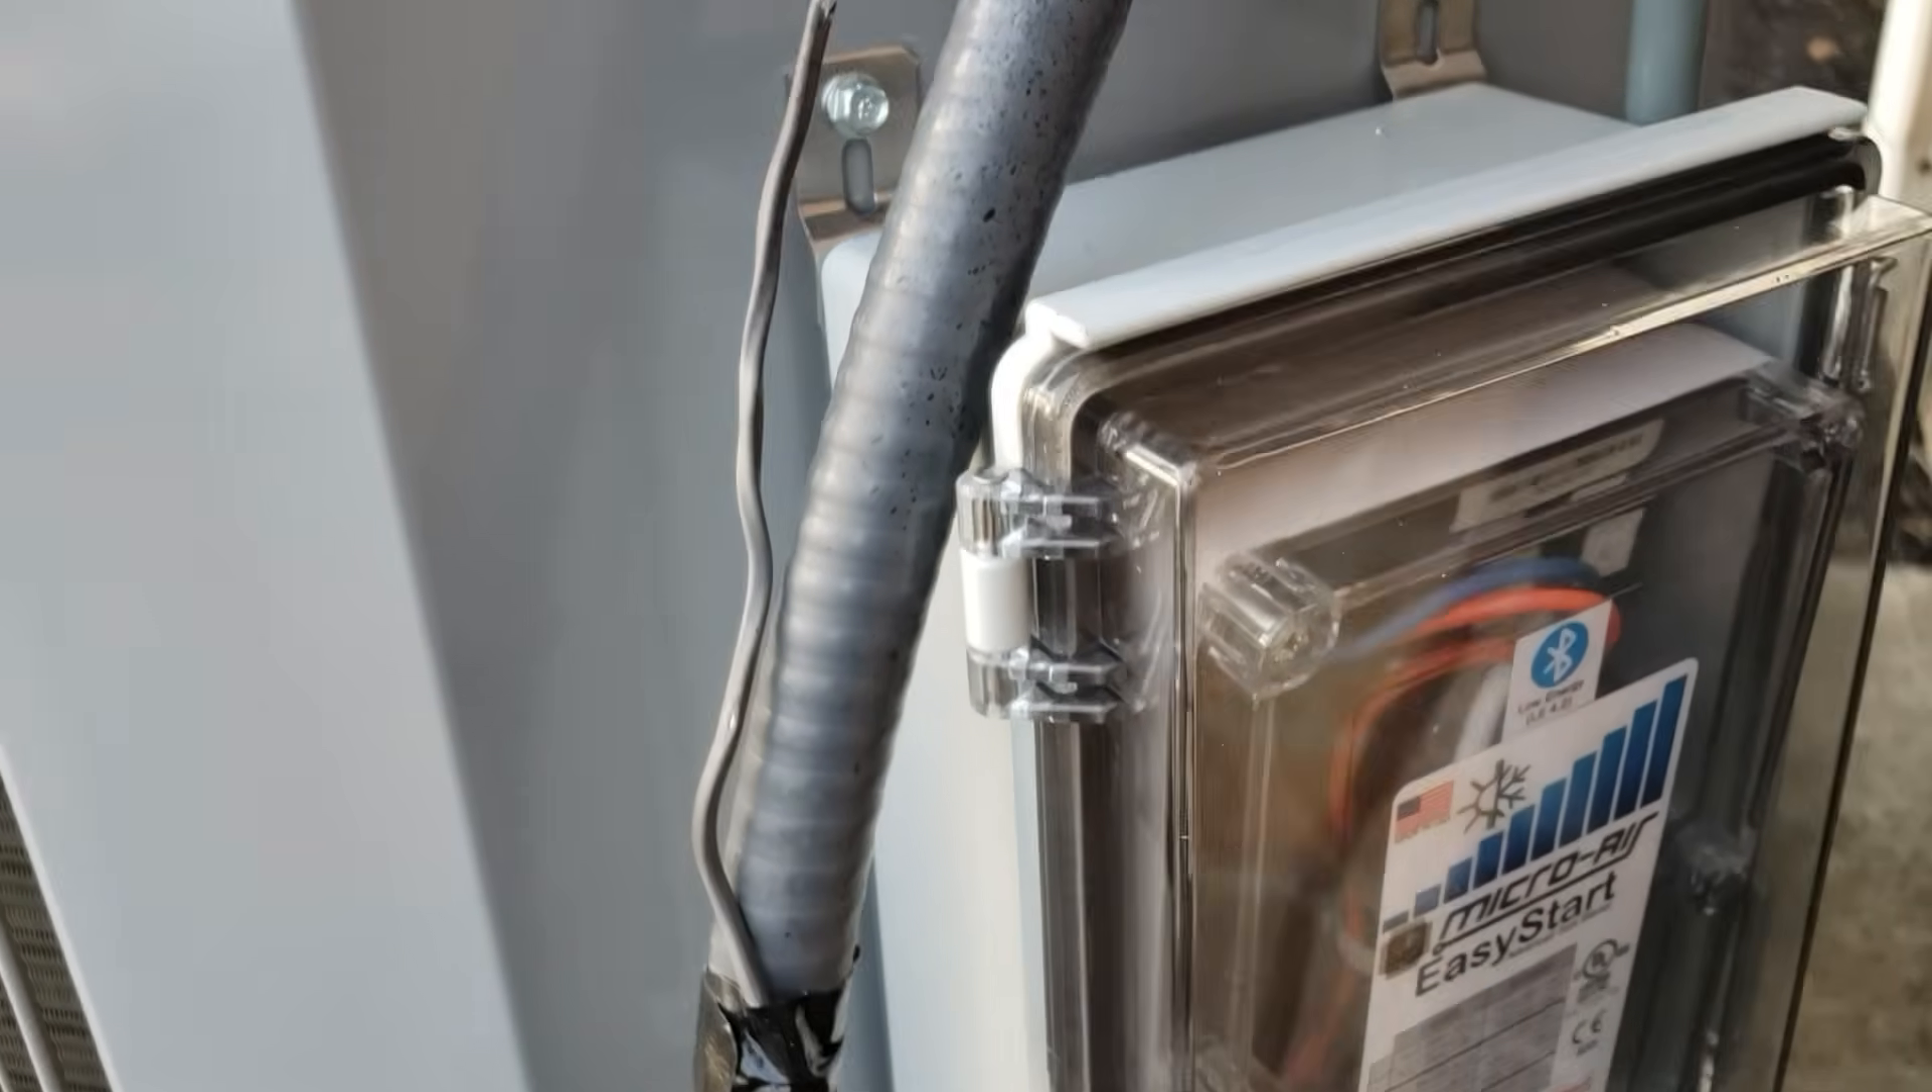My soft start is mounted in a box on the bottom with a clear front.